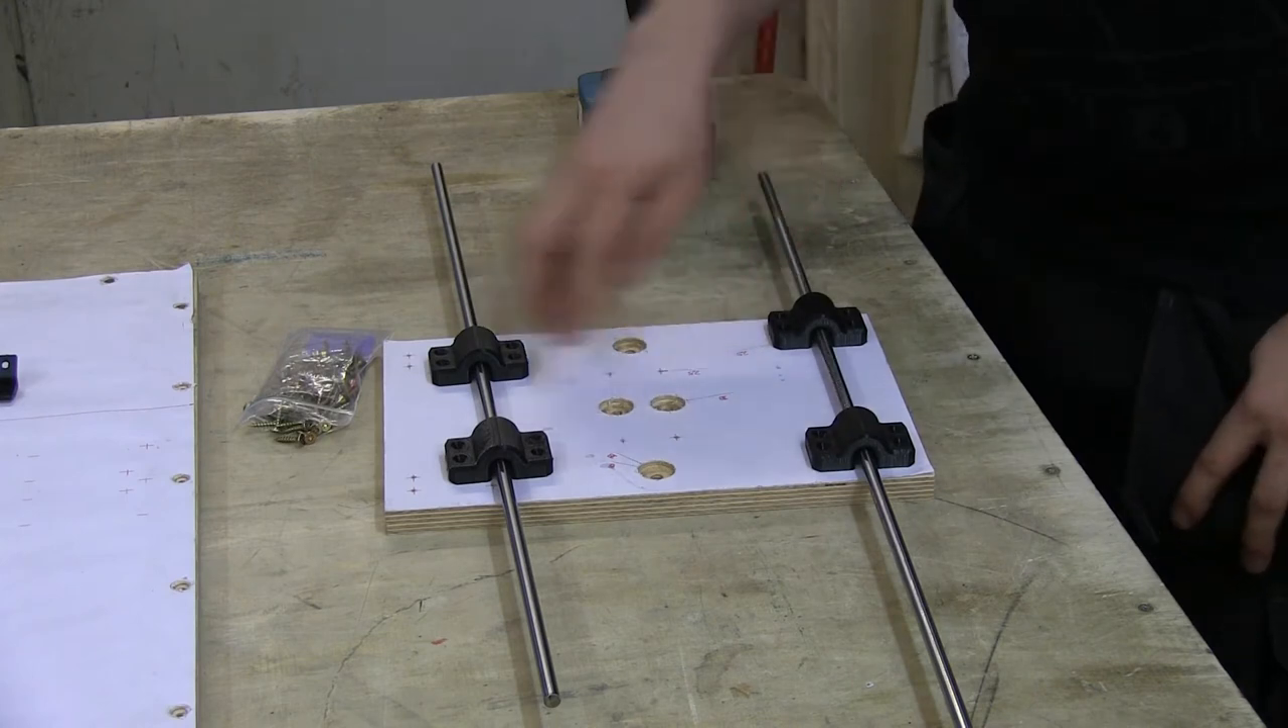Okay, I have put on four linear ball bearings and the plastic caps for them.